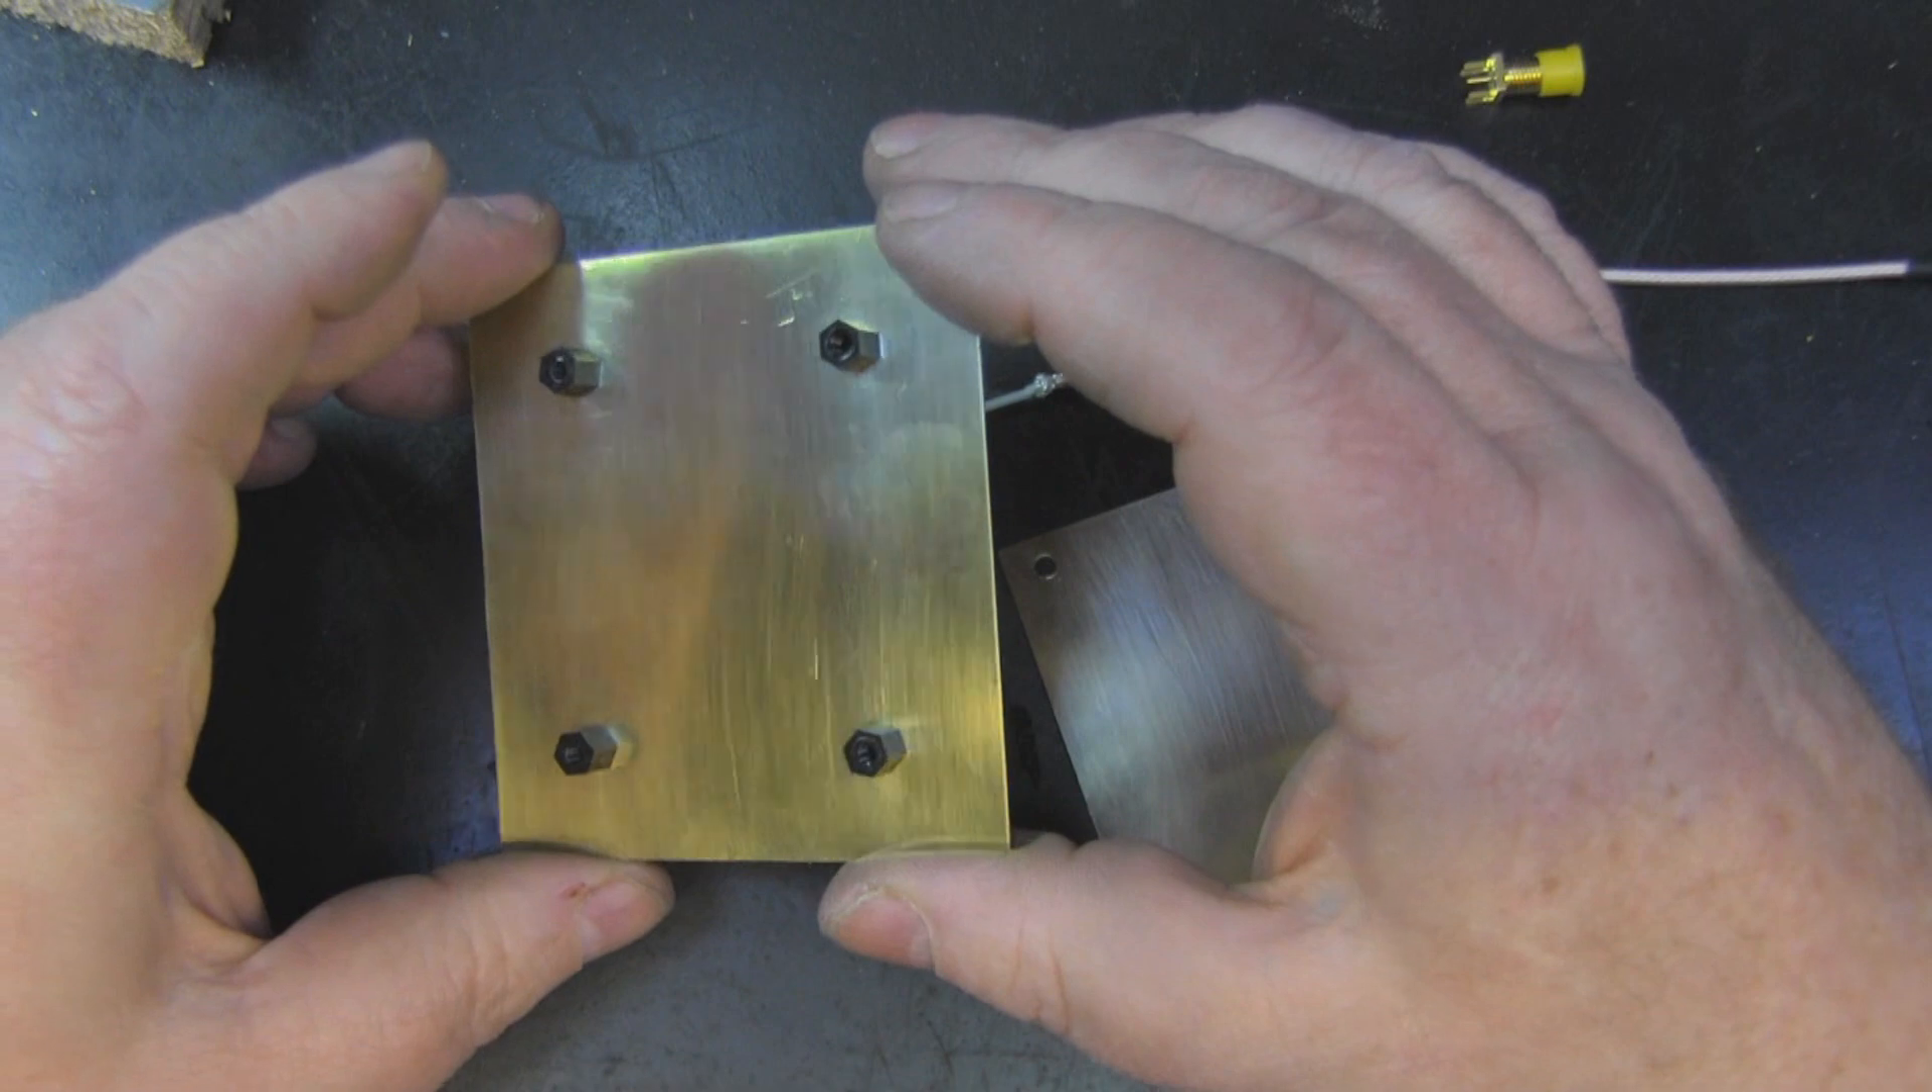As you can see I've got the little connectors and spacers fitted on here.